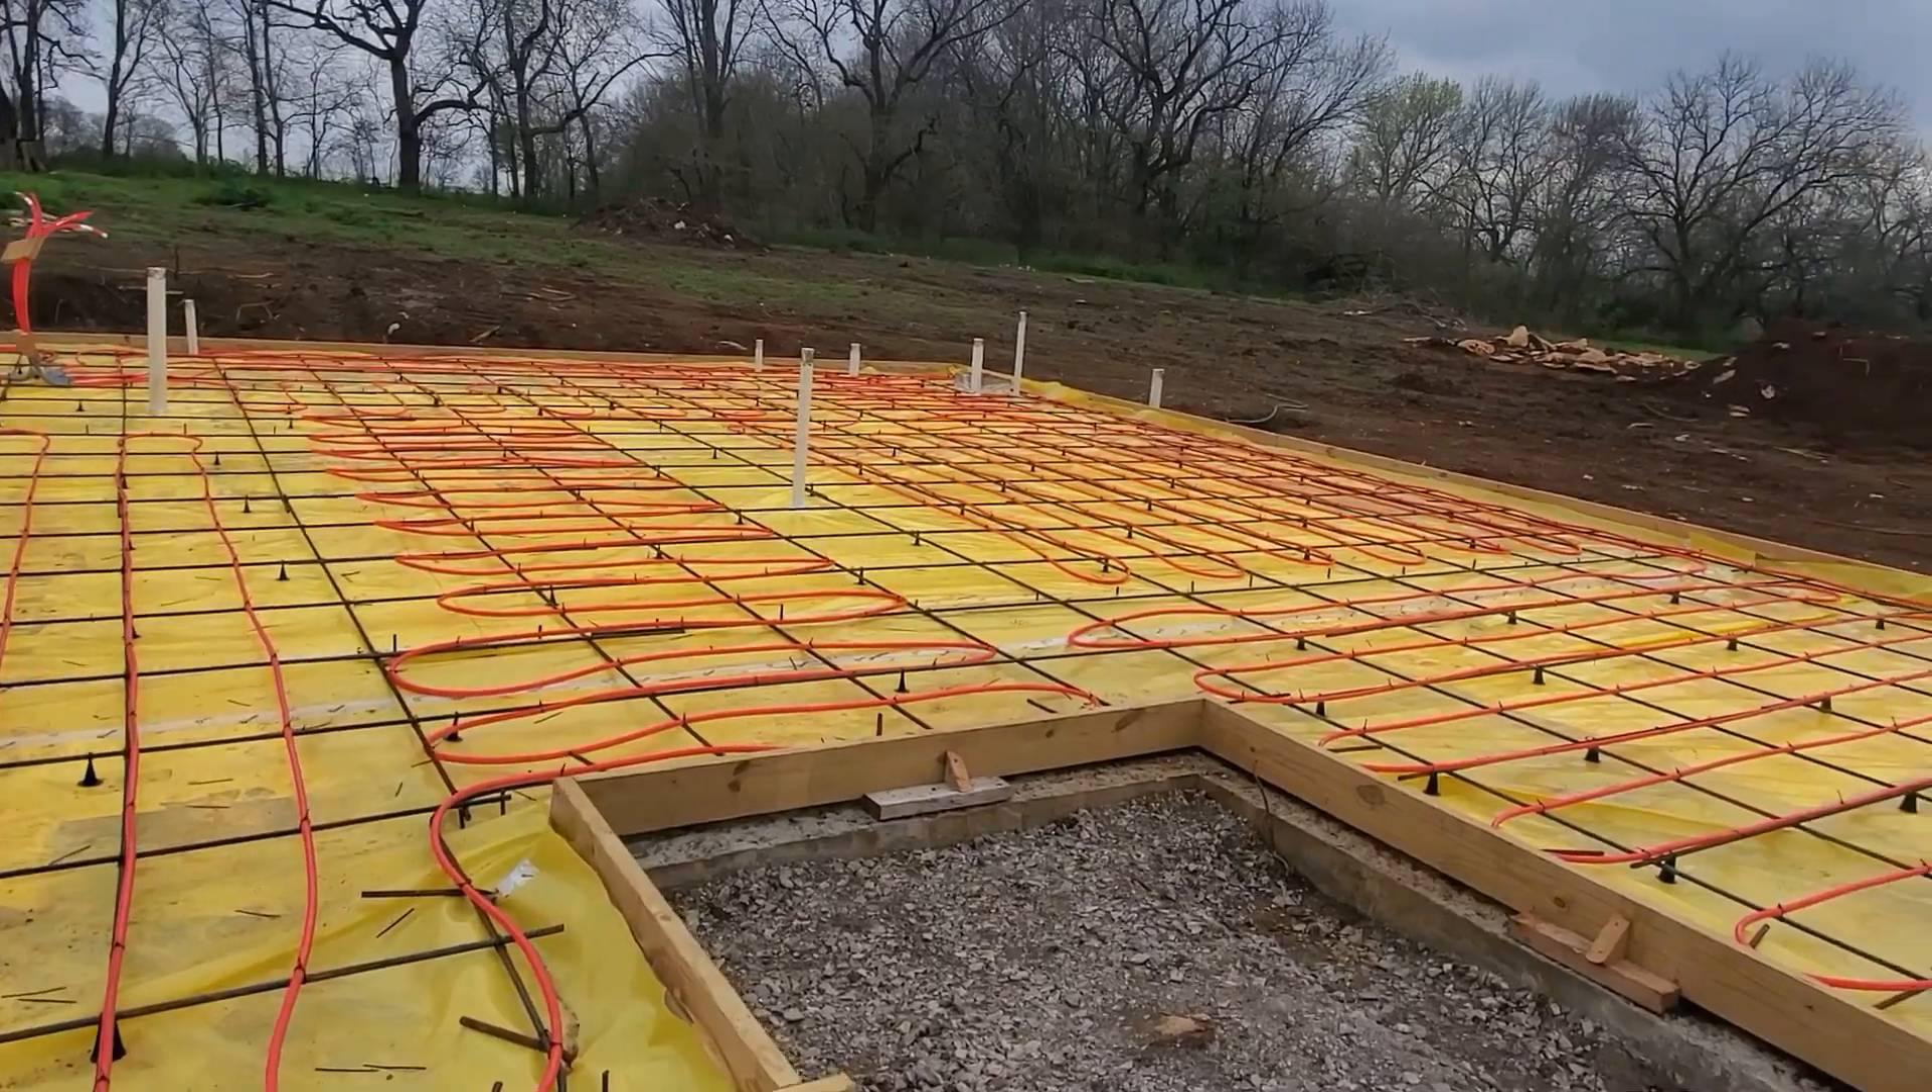Okay, we finished up the rest of the radiant tubing for the floor.